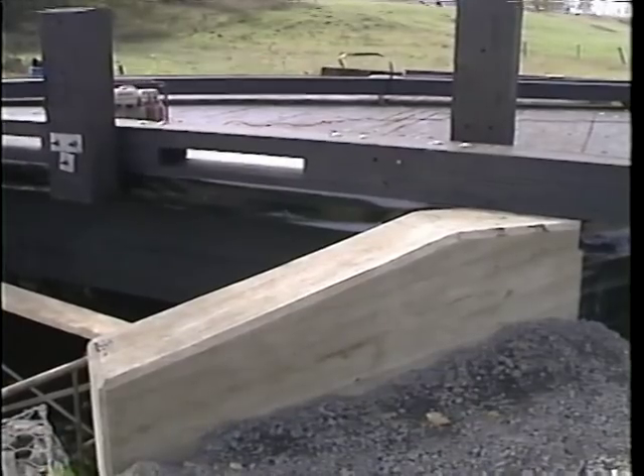Conventional concrete wing walls were installed and the area prepared for the asphalt paving.